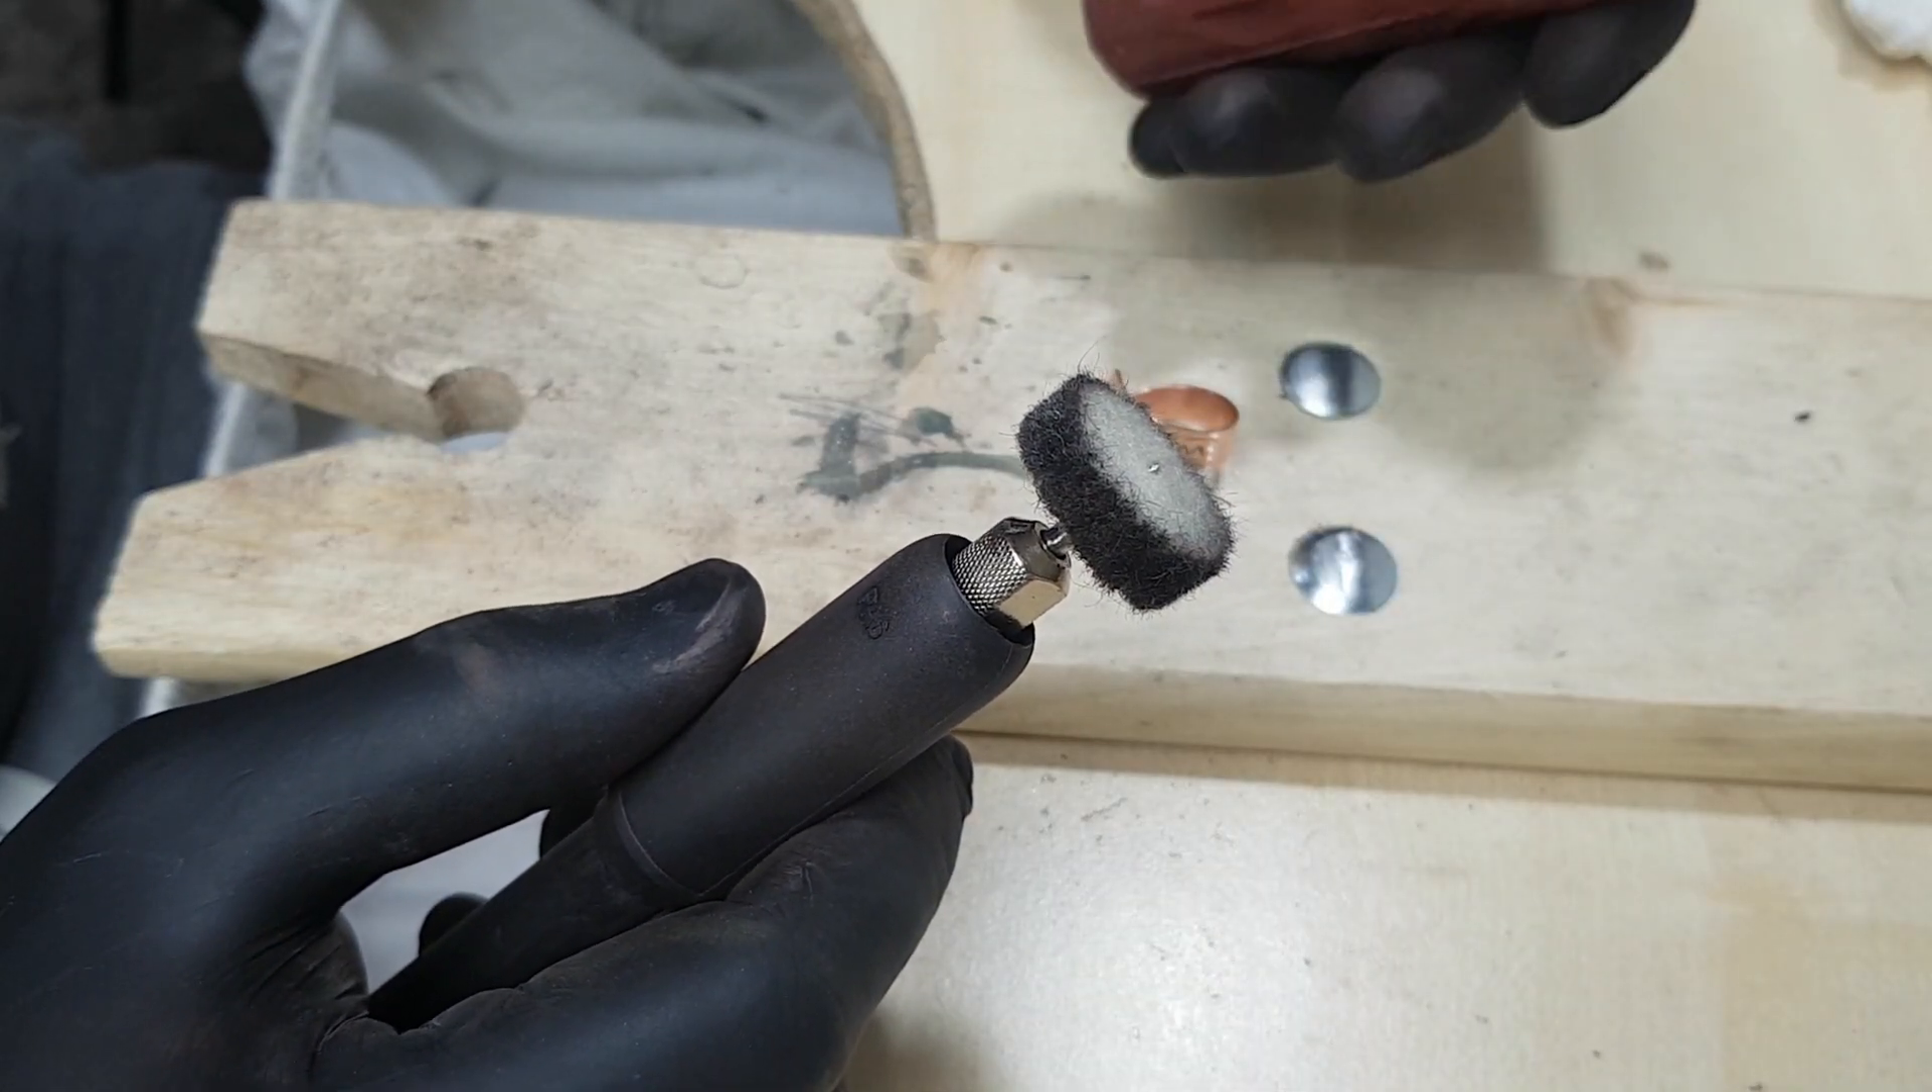Tarczę do polerowania mam już założoną.